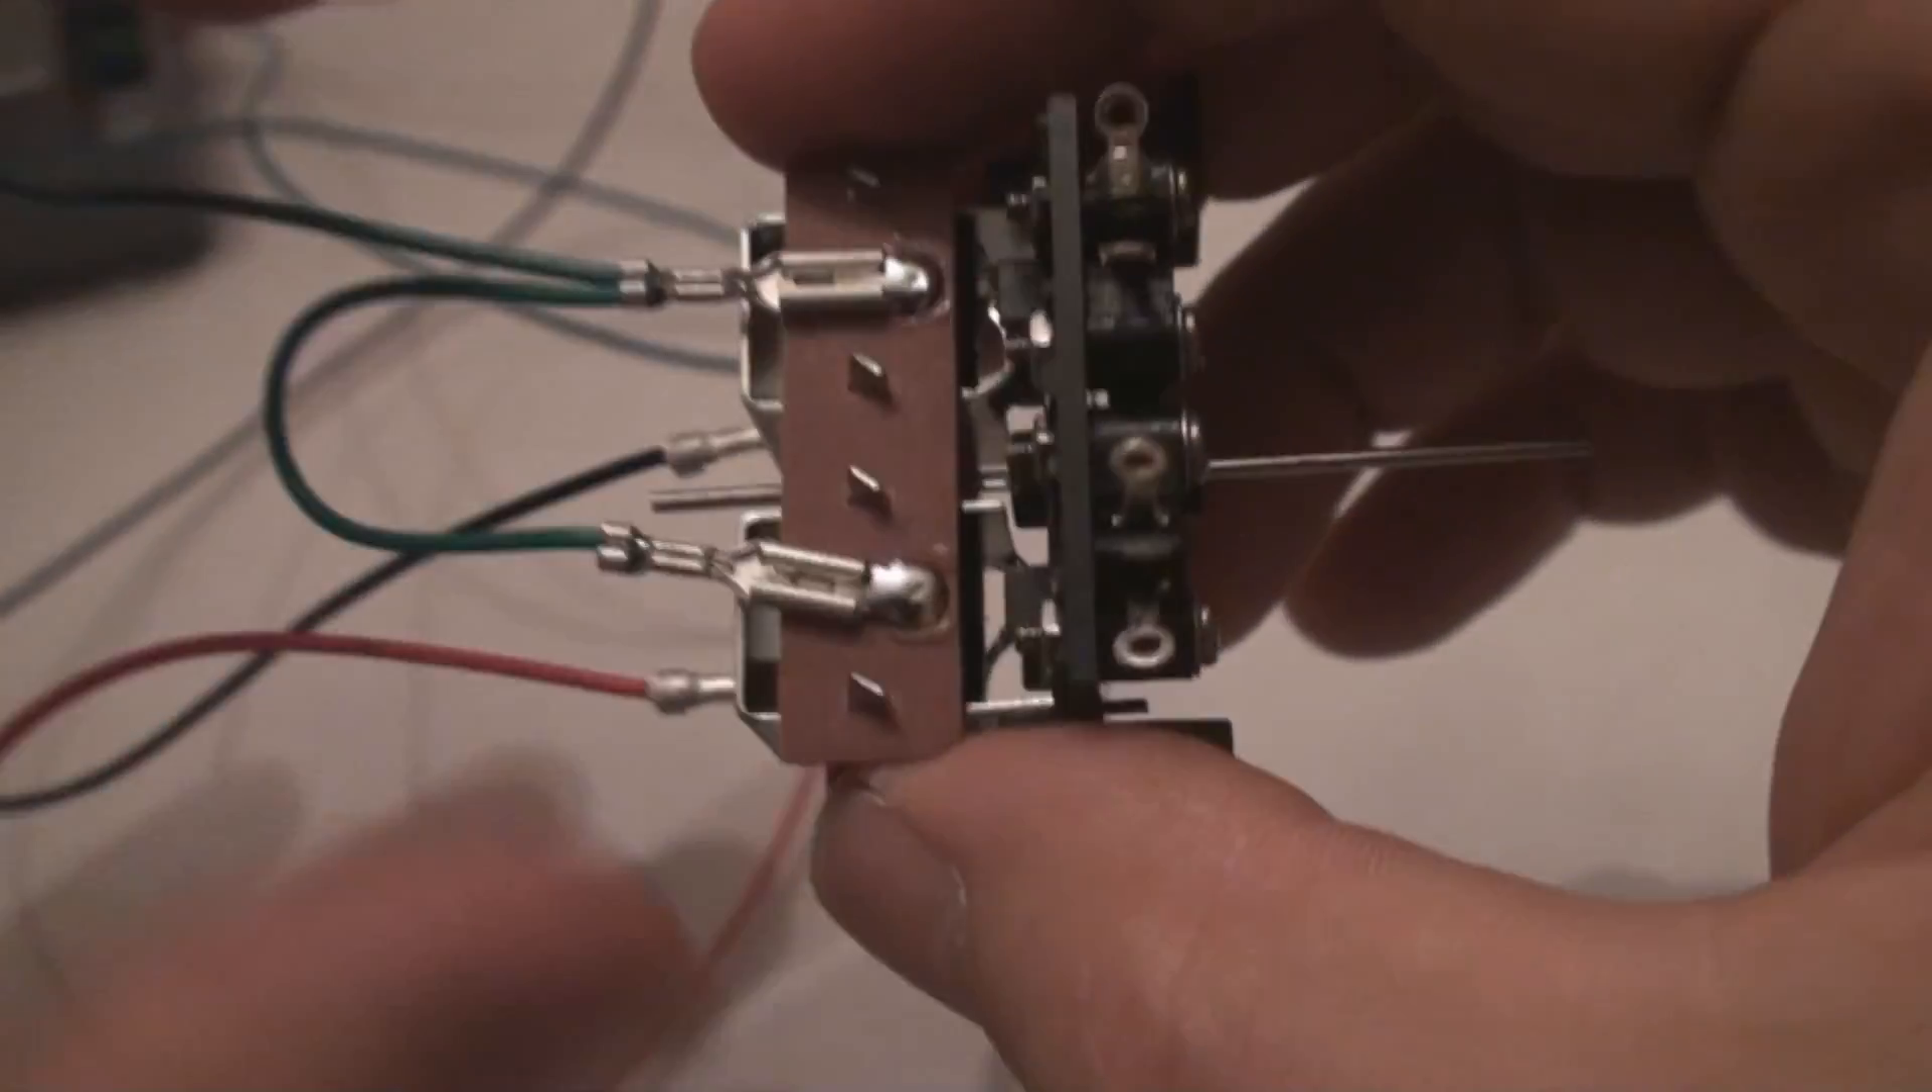We've got red wire and the black wire onto the switch. And then on the other side we've got a green wire. Which is then looped across onto the other two terminals.